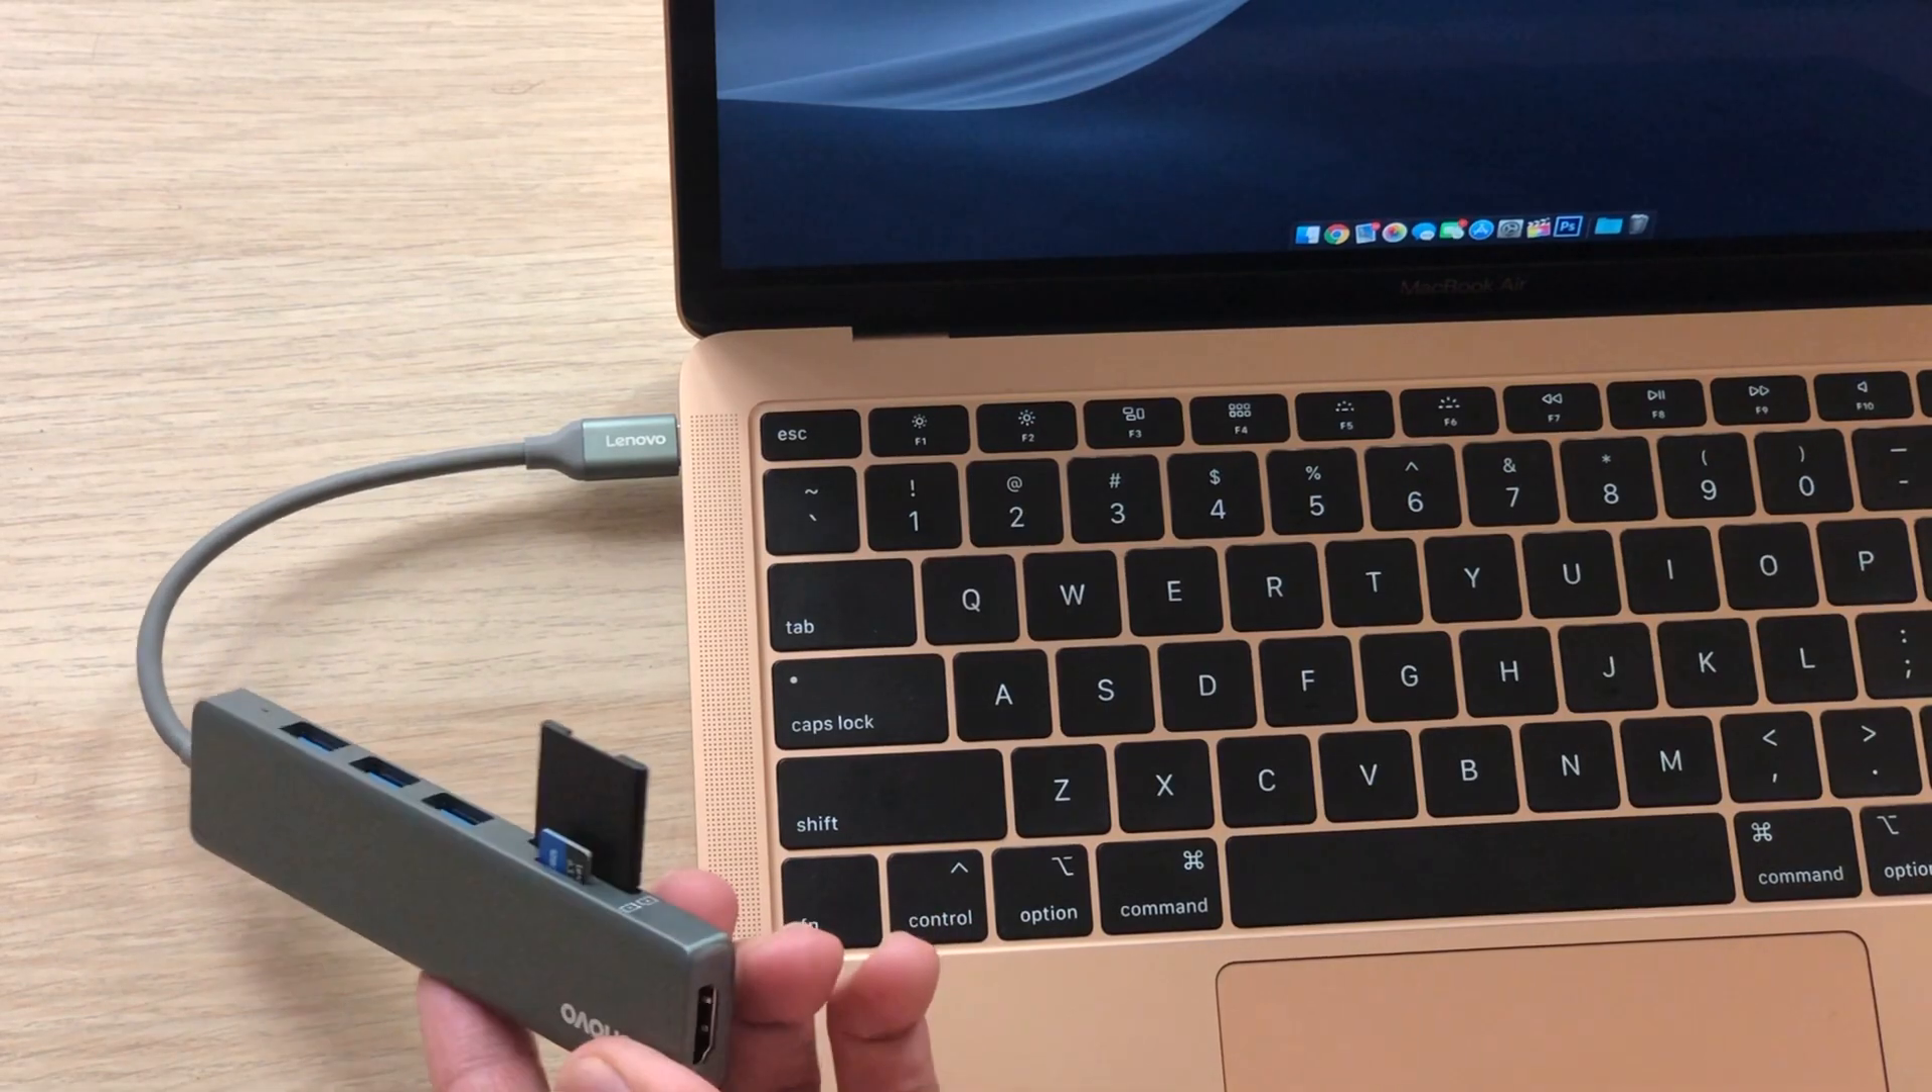Now because this thing is so slim, the SD cards do protrude out a little bit, but it's not a big deal if you're sitting at a desk.